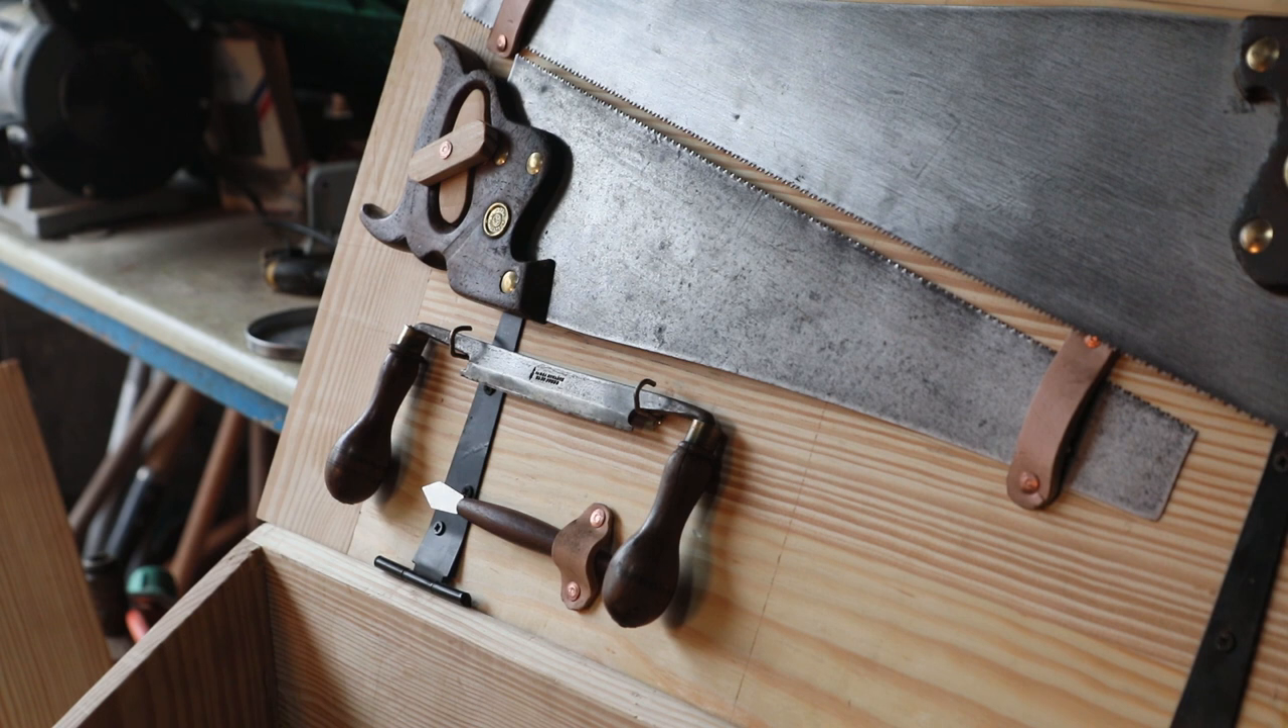You can see now we've also added a marking knife below the draw knife and the last thing that I wanted to add below the draw knife was this bevel gauge here.